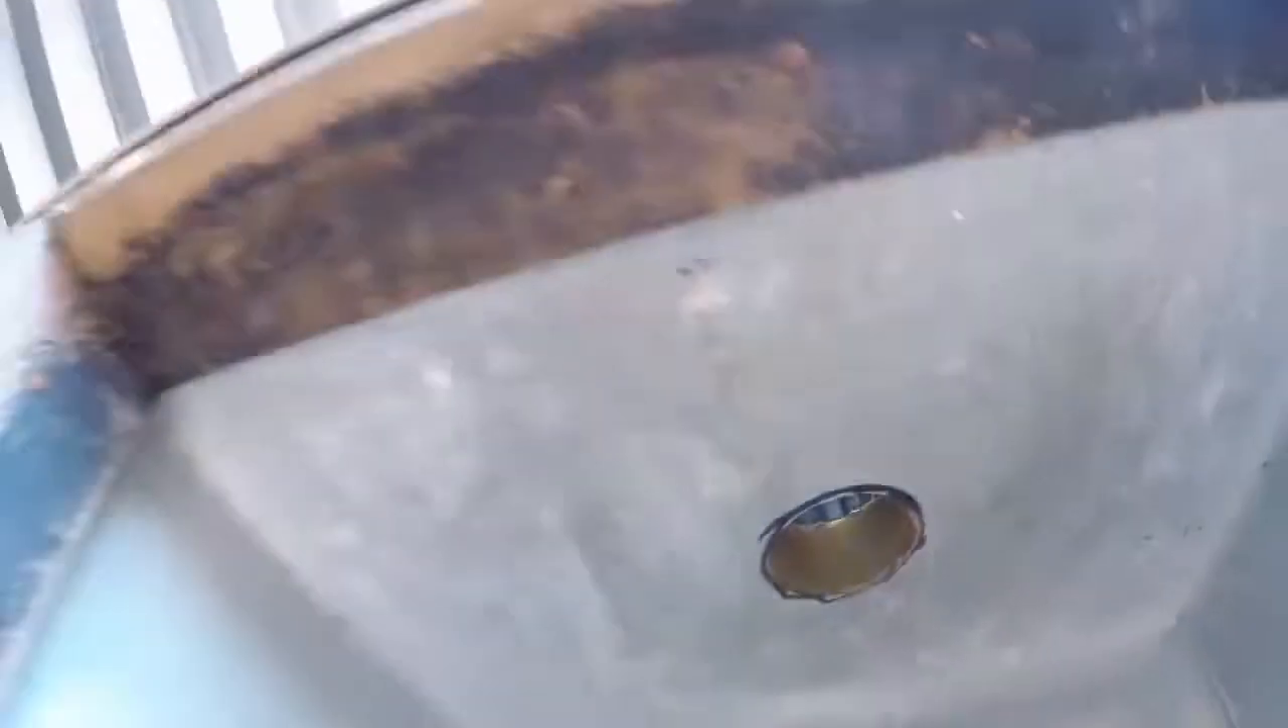The brass shim stock now comes right through and plugs the hole so the insulation doesn't fall out.